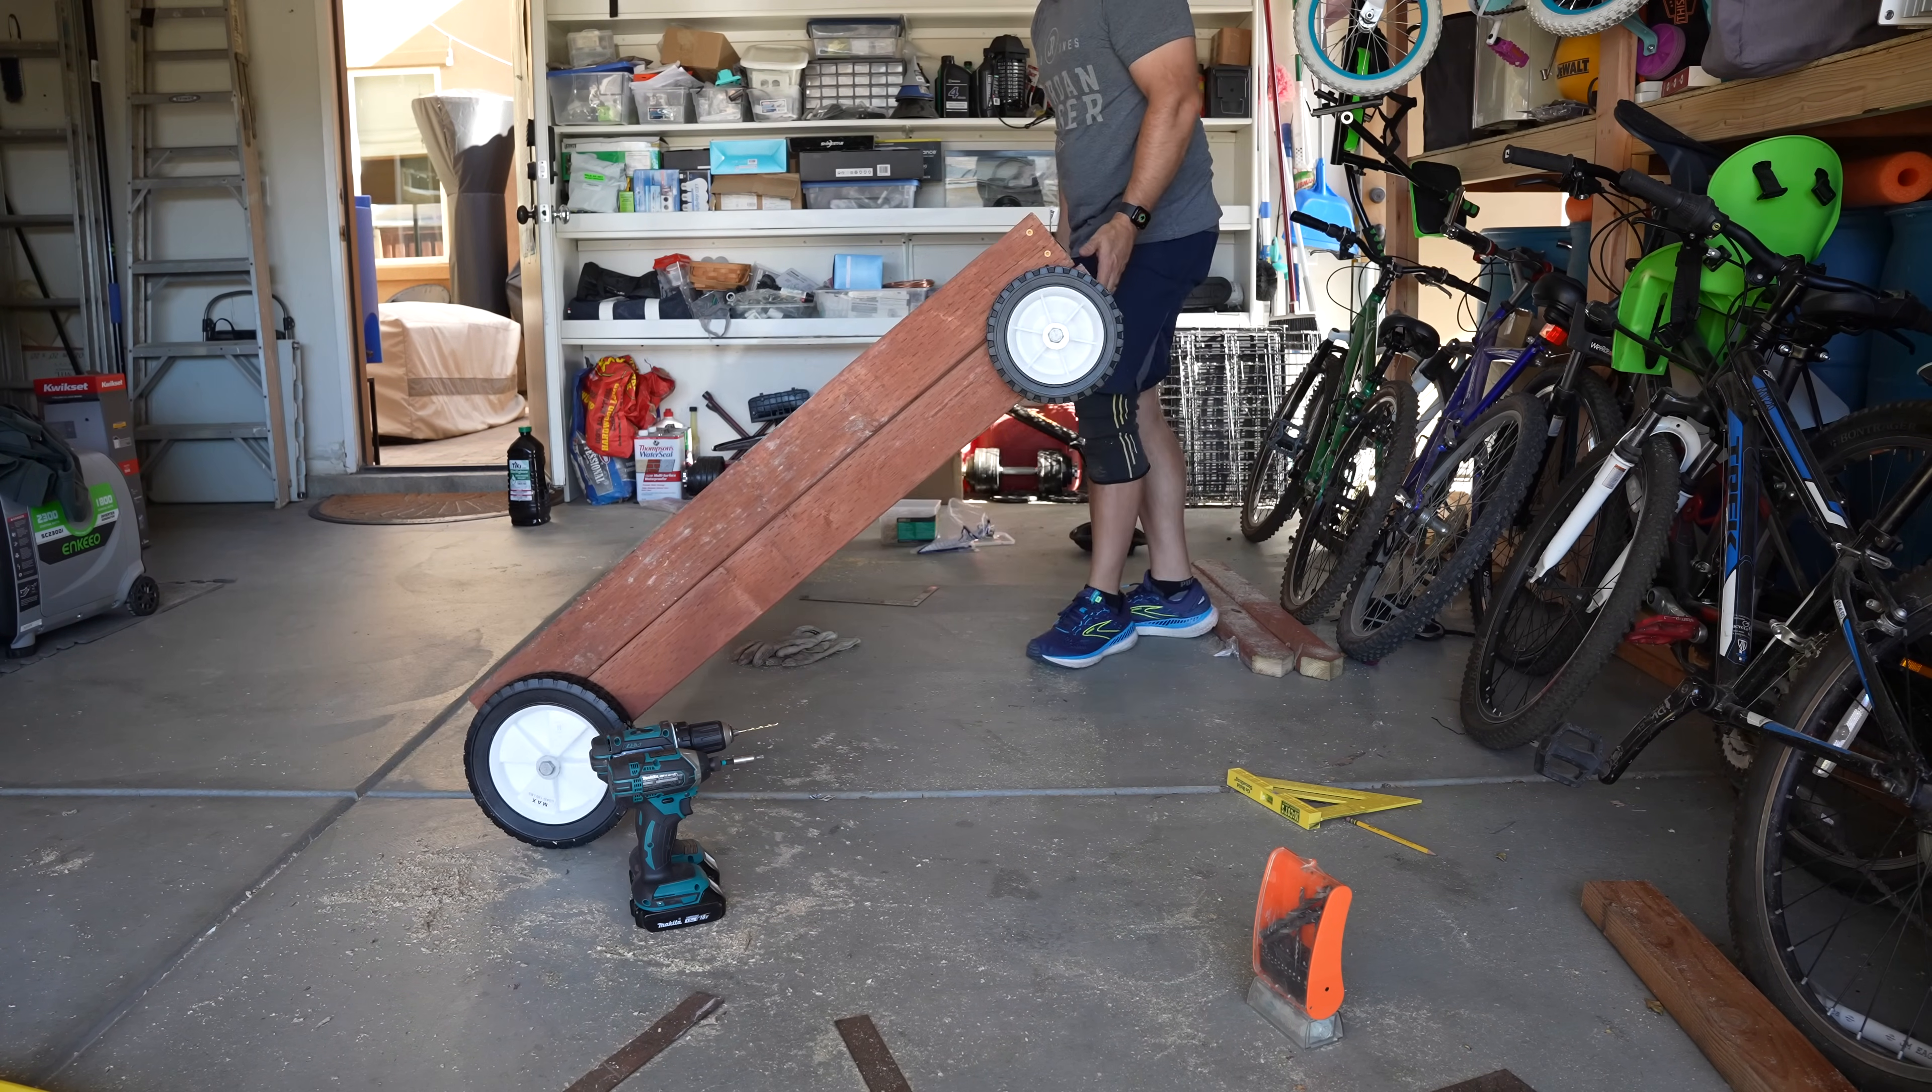Now we have the frame built. The wheels are set up and we can now easily move this around with the large wheels on the front.